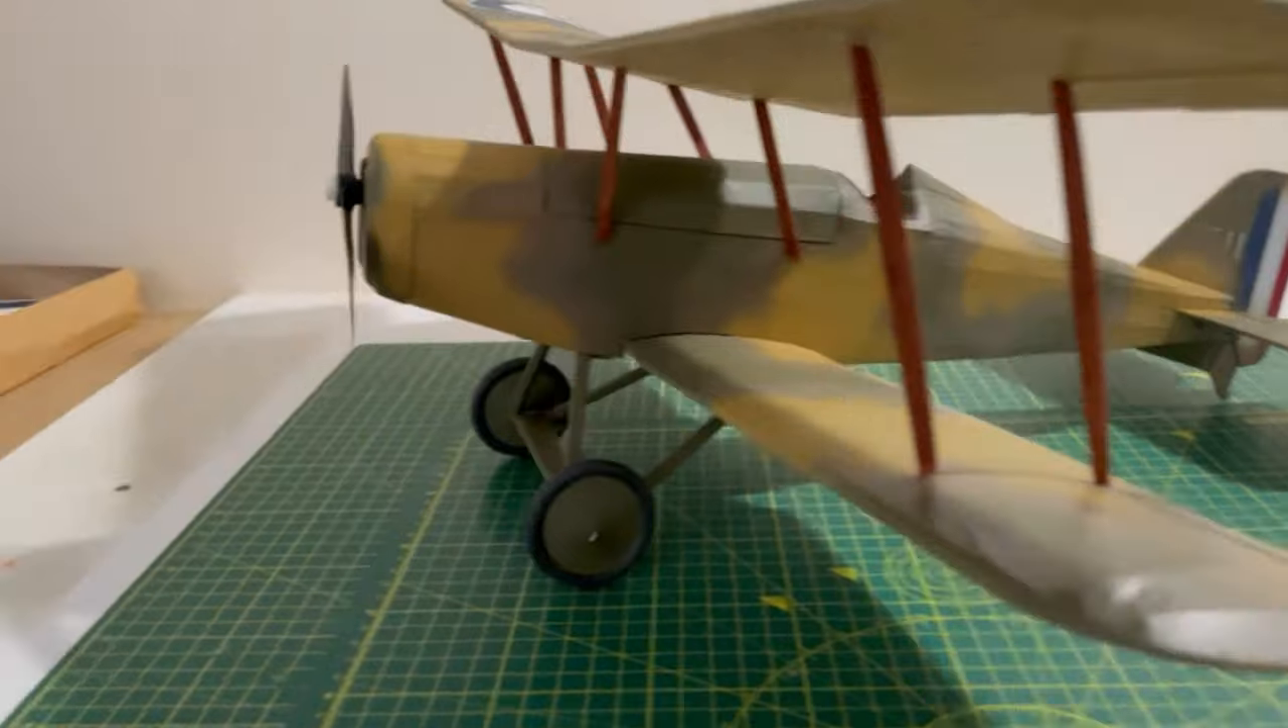The main build is now complete, struts are in, everything is holding up nicely, I'm quite pleased with how it looks.